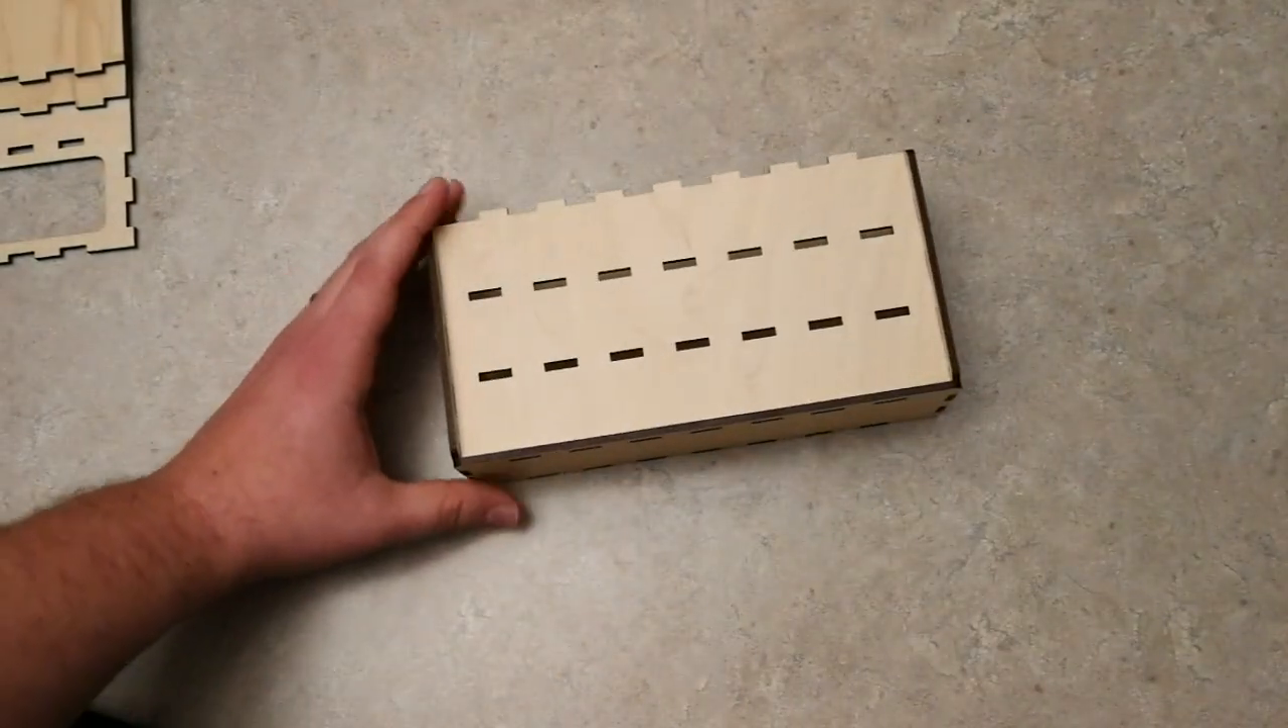So as you guys can see, I've got the entire front of the box assembled.